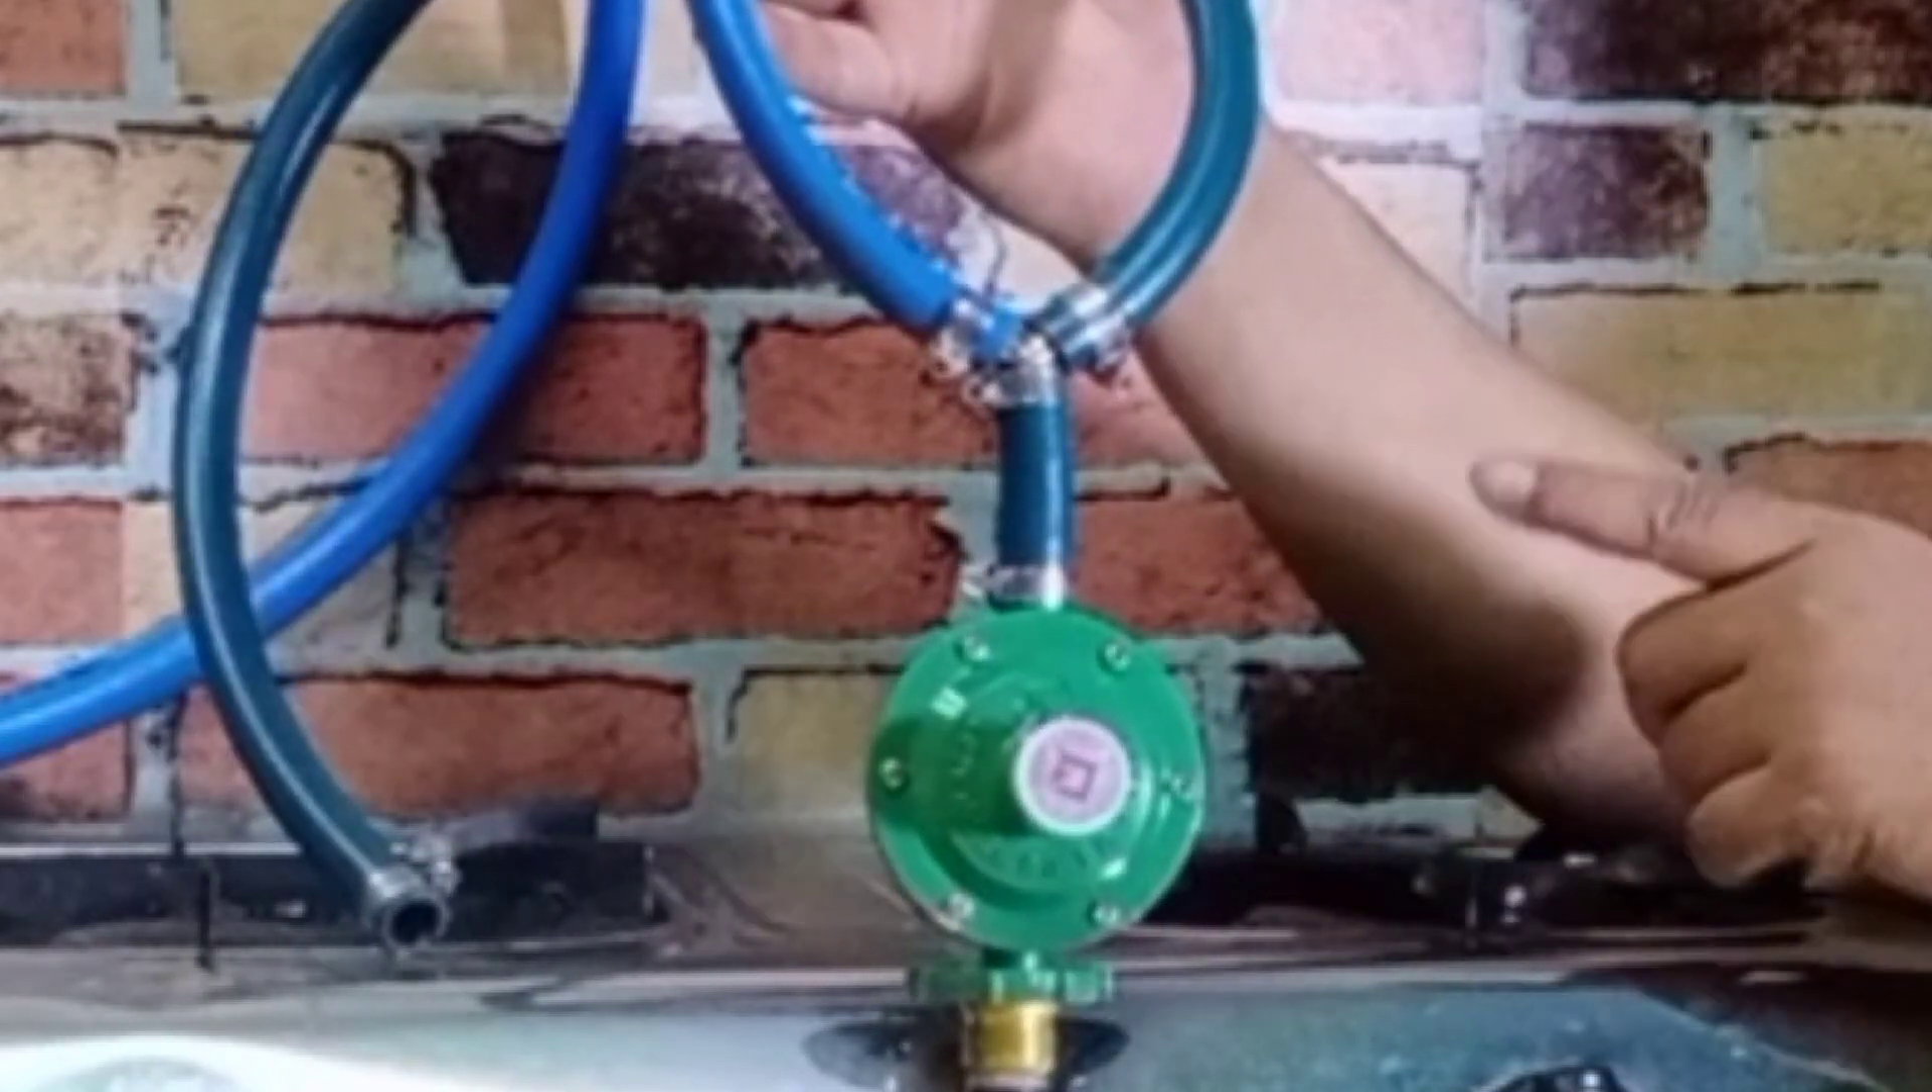So, ayan po Nakakabit na yung ating dalawang hose Sa Y connector.